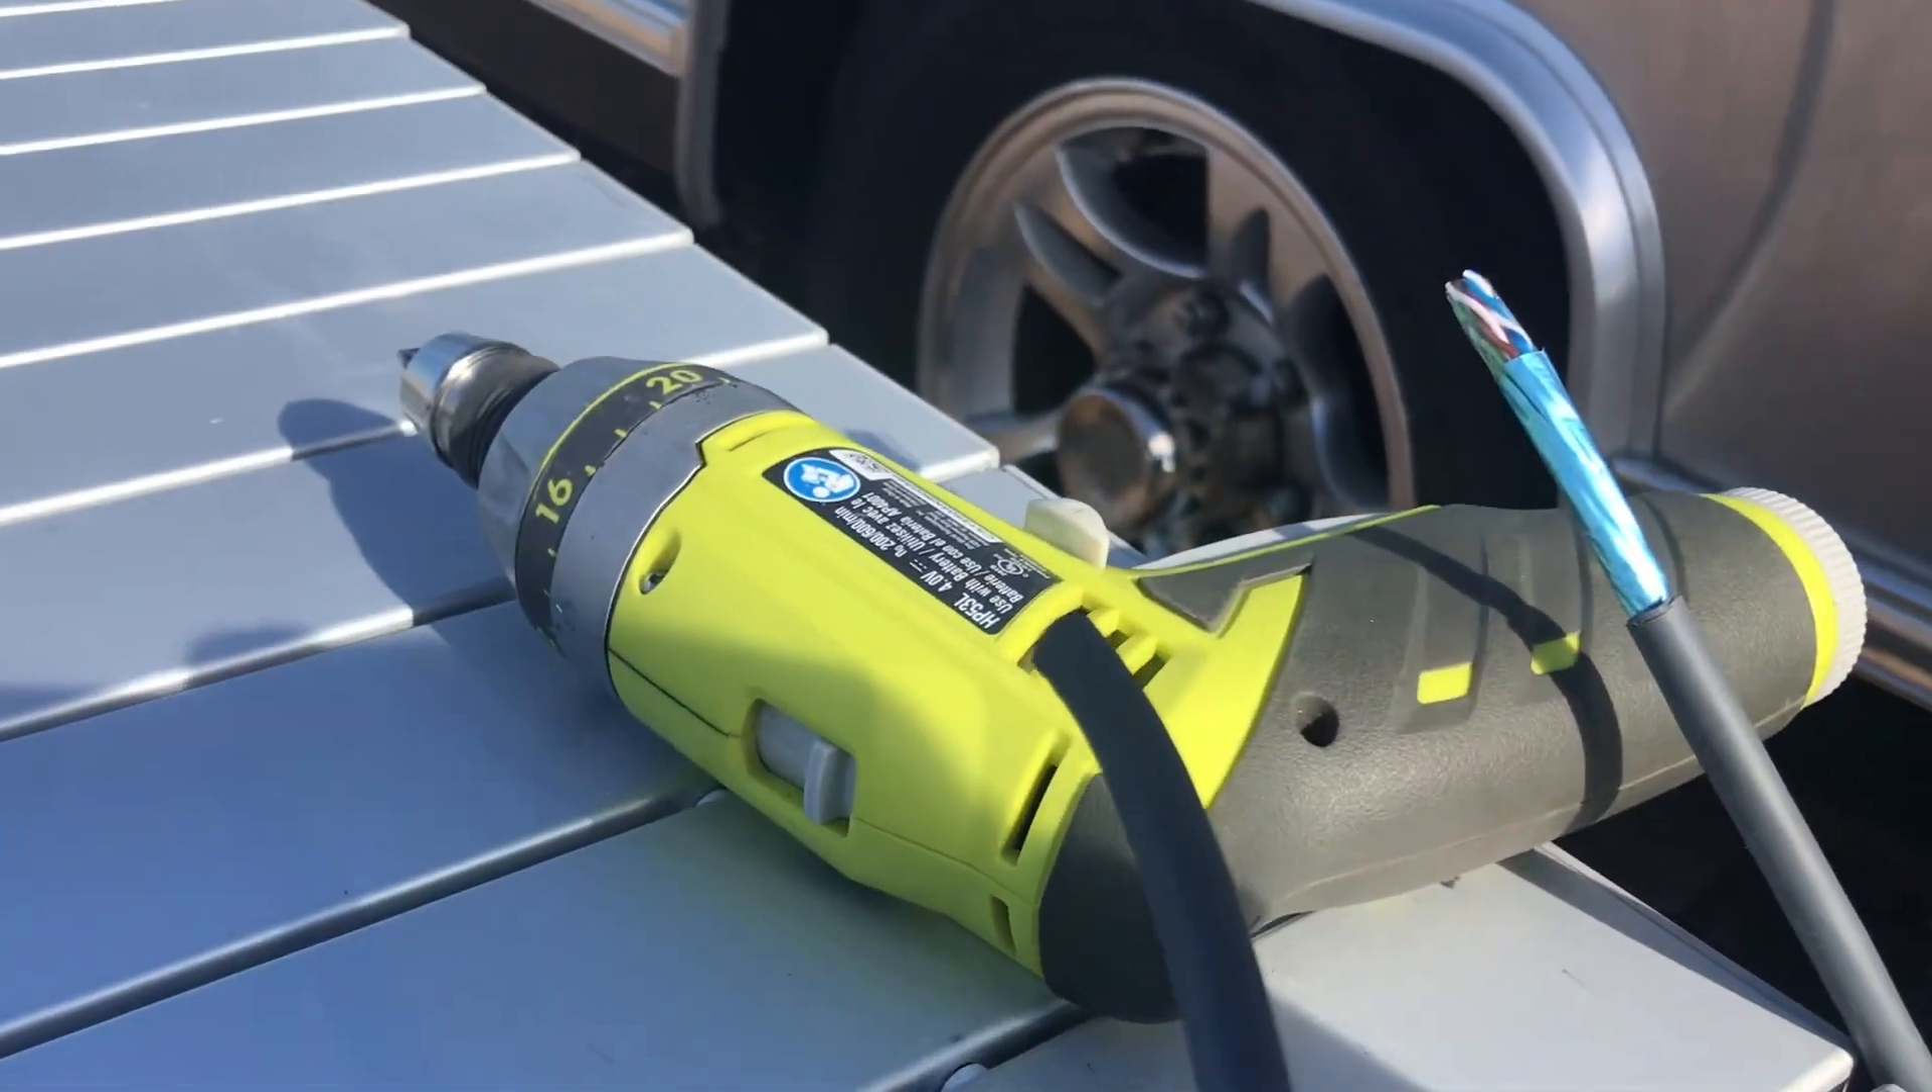So I've cut the cord and I pulled the gray covering off.